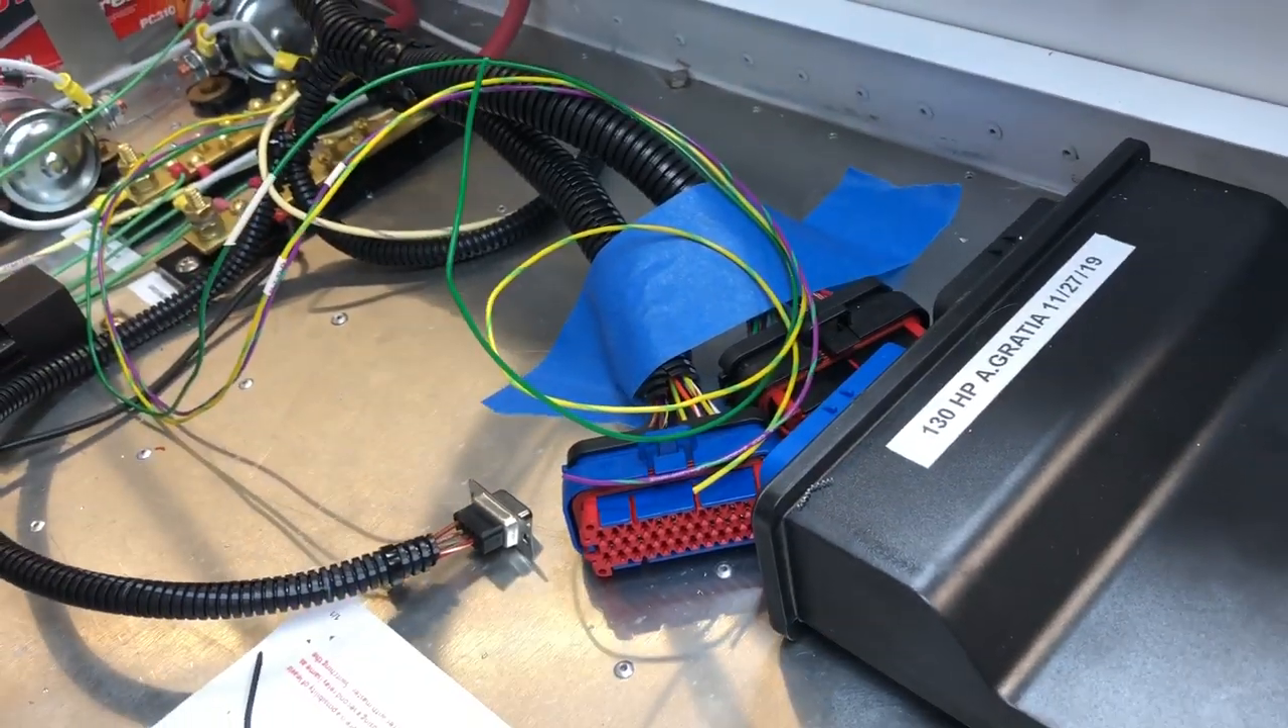We didn't plug in the connectors yet because we want all the electrical systems to be done prior to powering up the ecu.